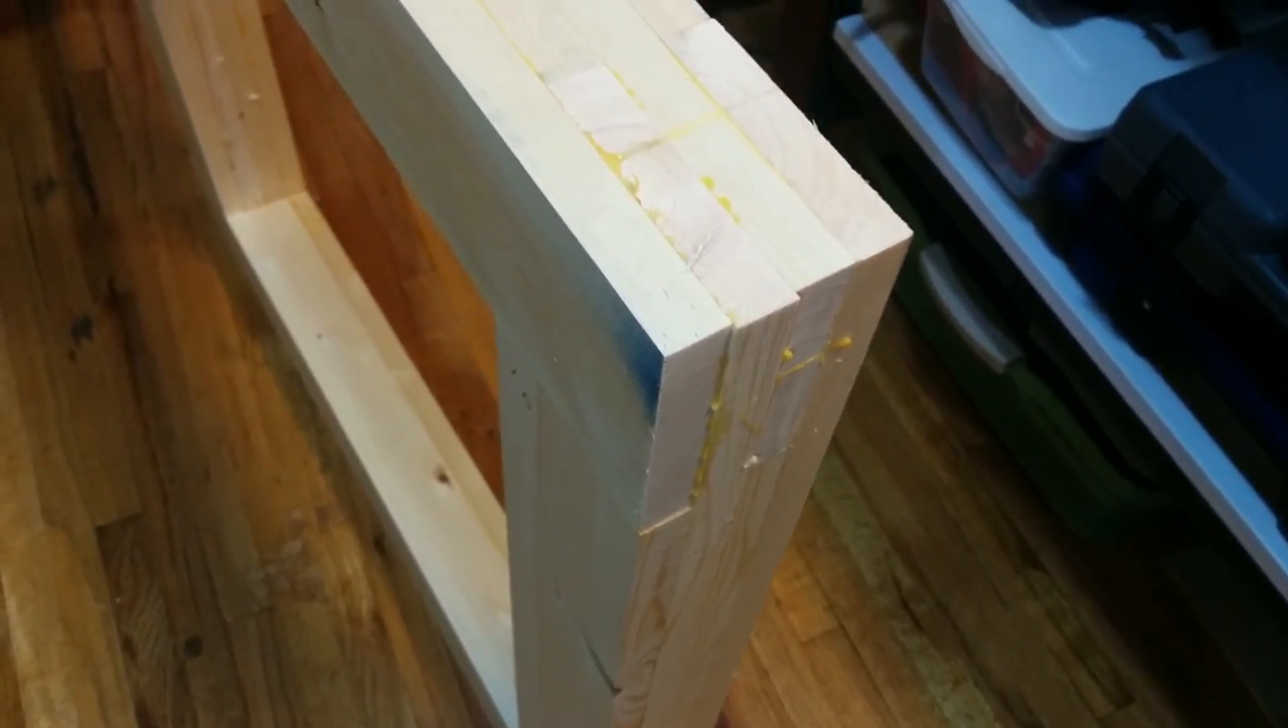You can see what I mean here by how the edges don't quite line up since the boards were sliding around on me.